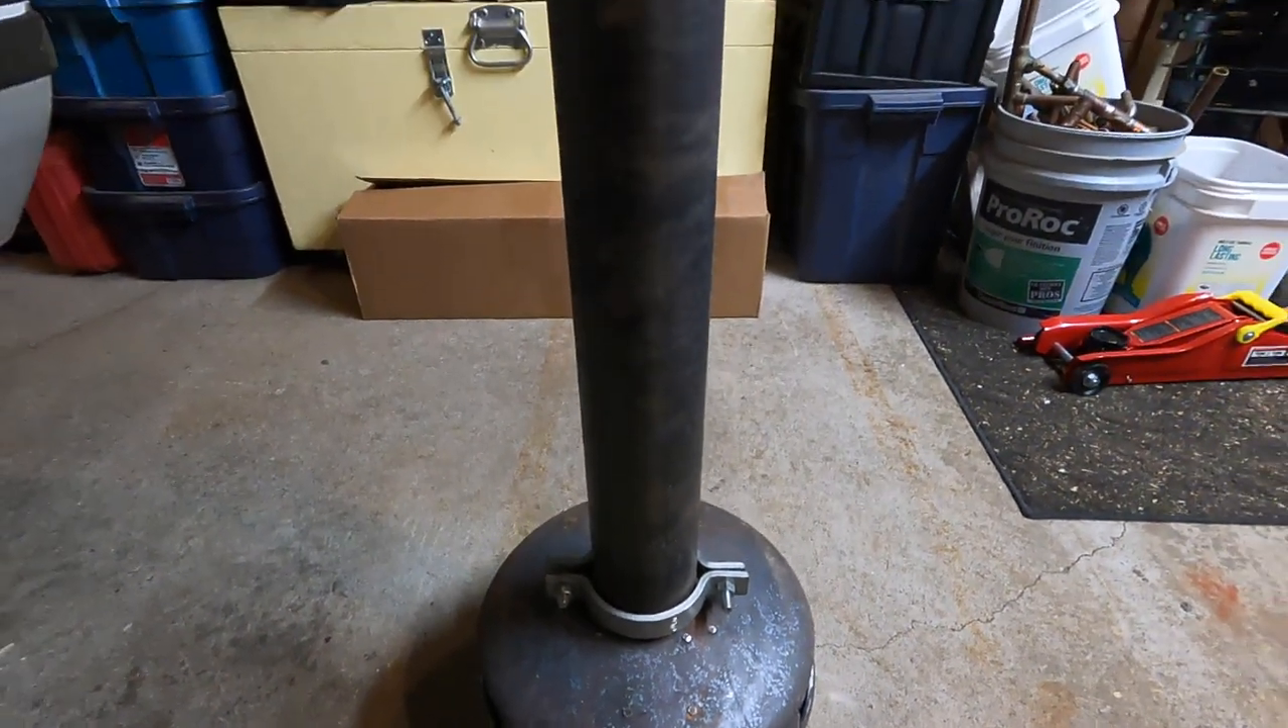Okay, so I got the cast iron chimney on there.